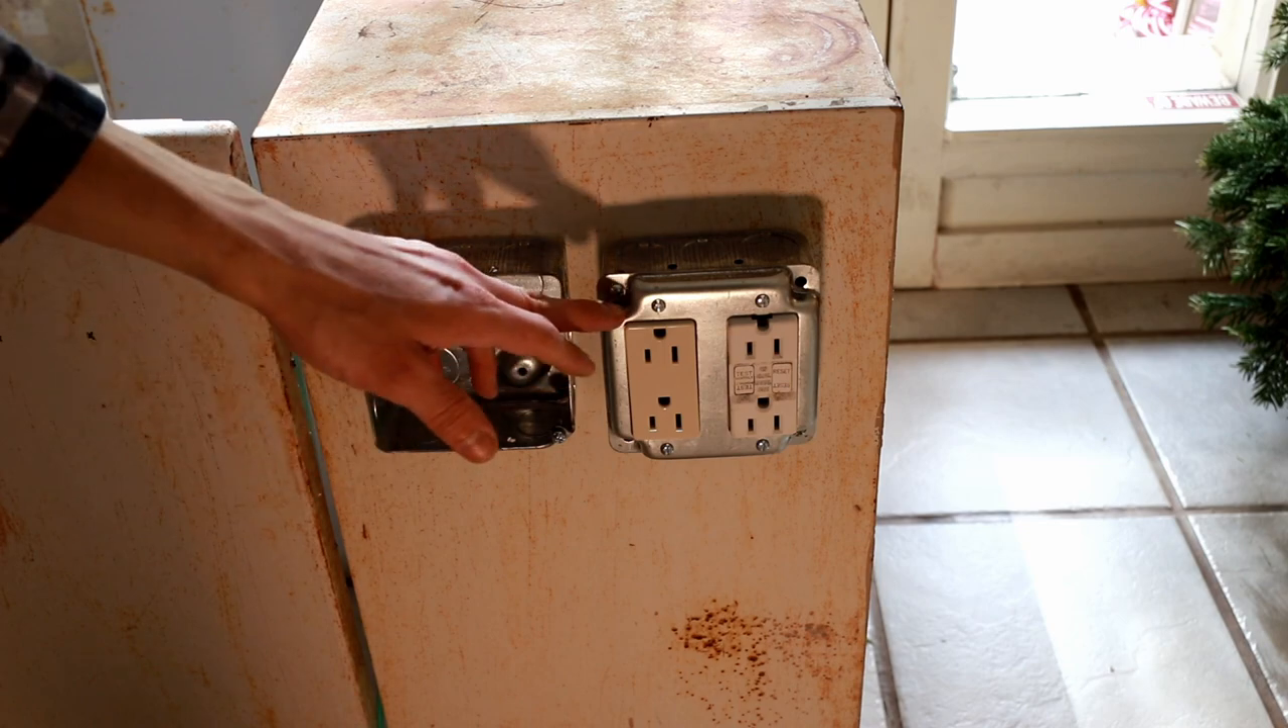So now the receptacles have been installed.